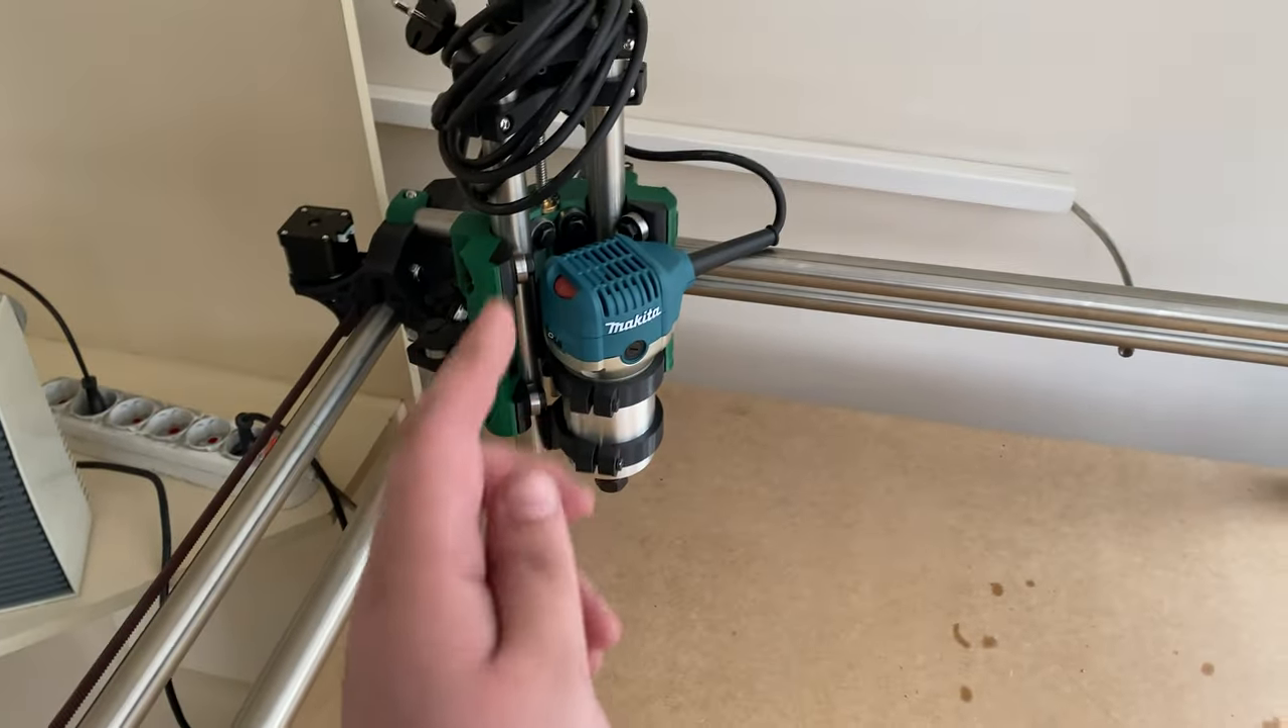I fixed the bracket orientation of the router and now I completely mounted the router there as well and I fixed the lead screw which means I cut it.